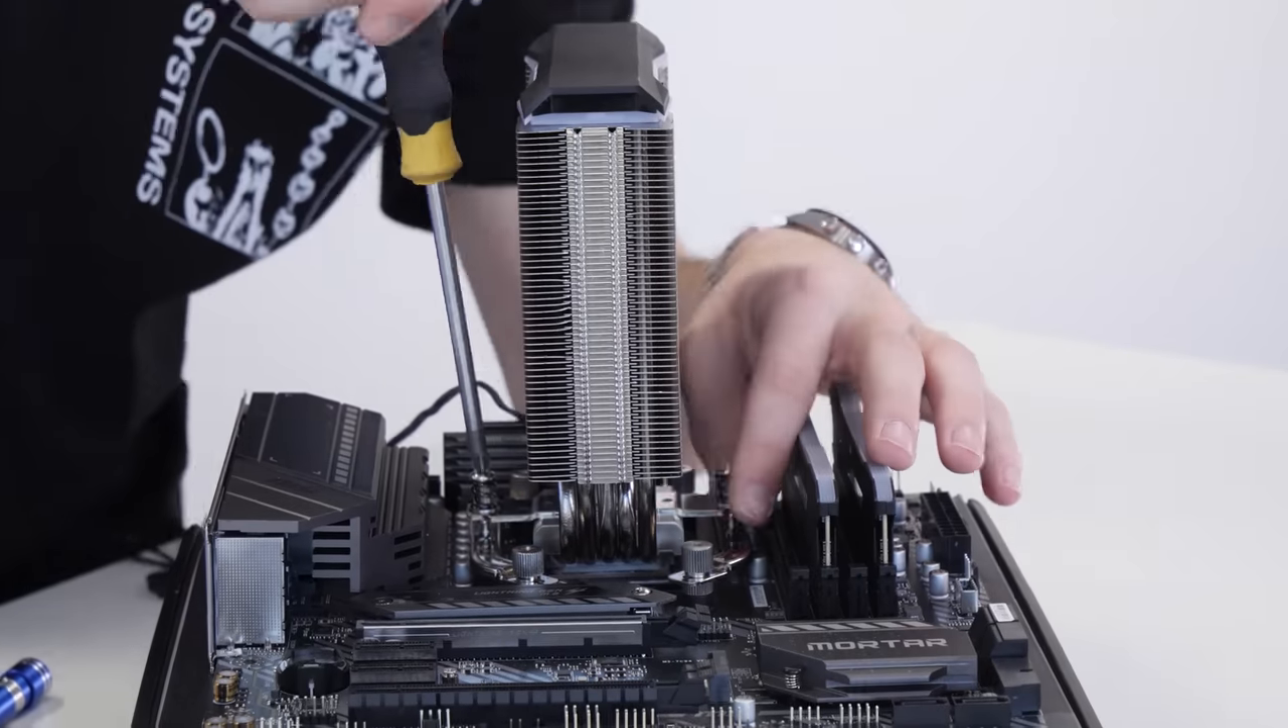The cooler's installed we're going to pop the fan on later.